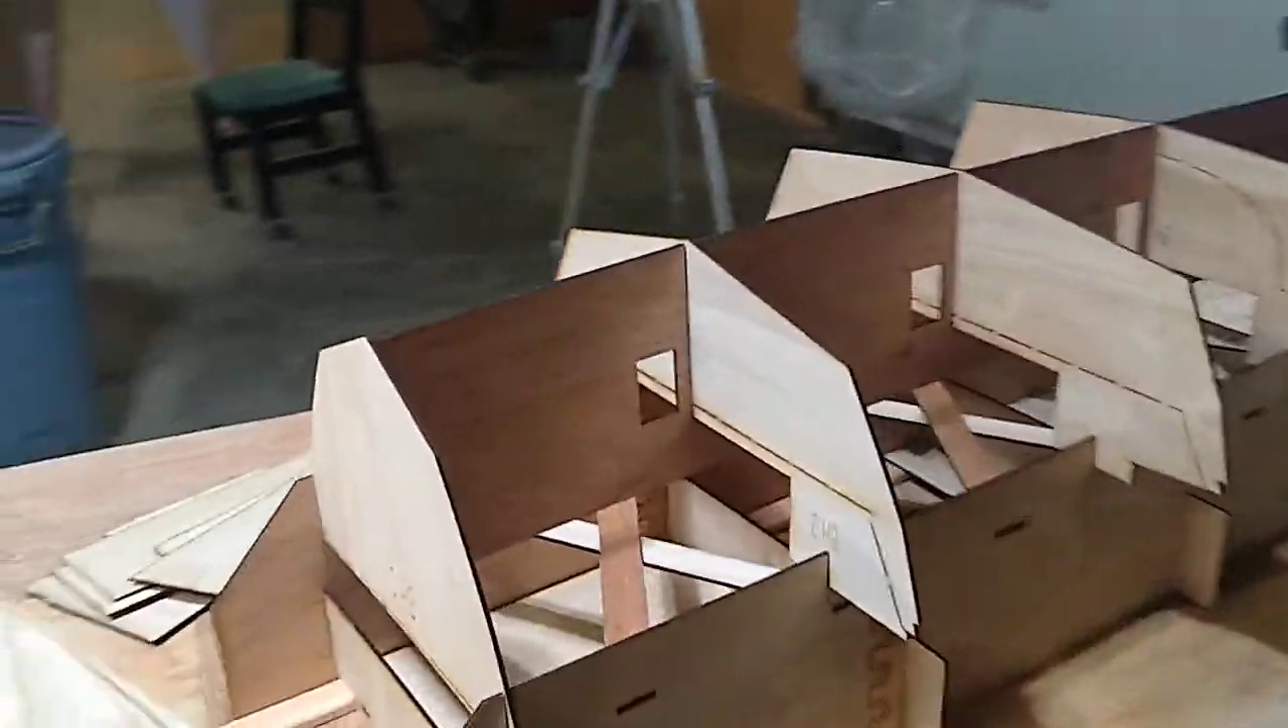So here it is with the construction jig and all of the bulkheads erected.